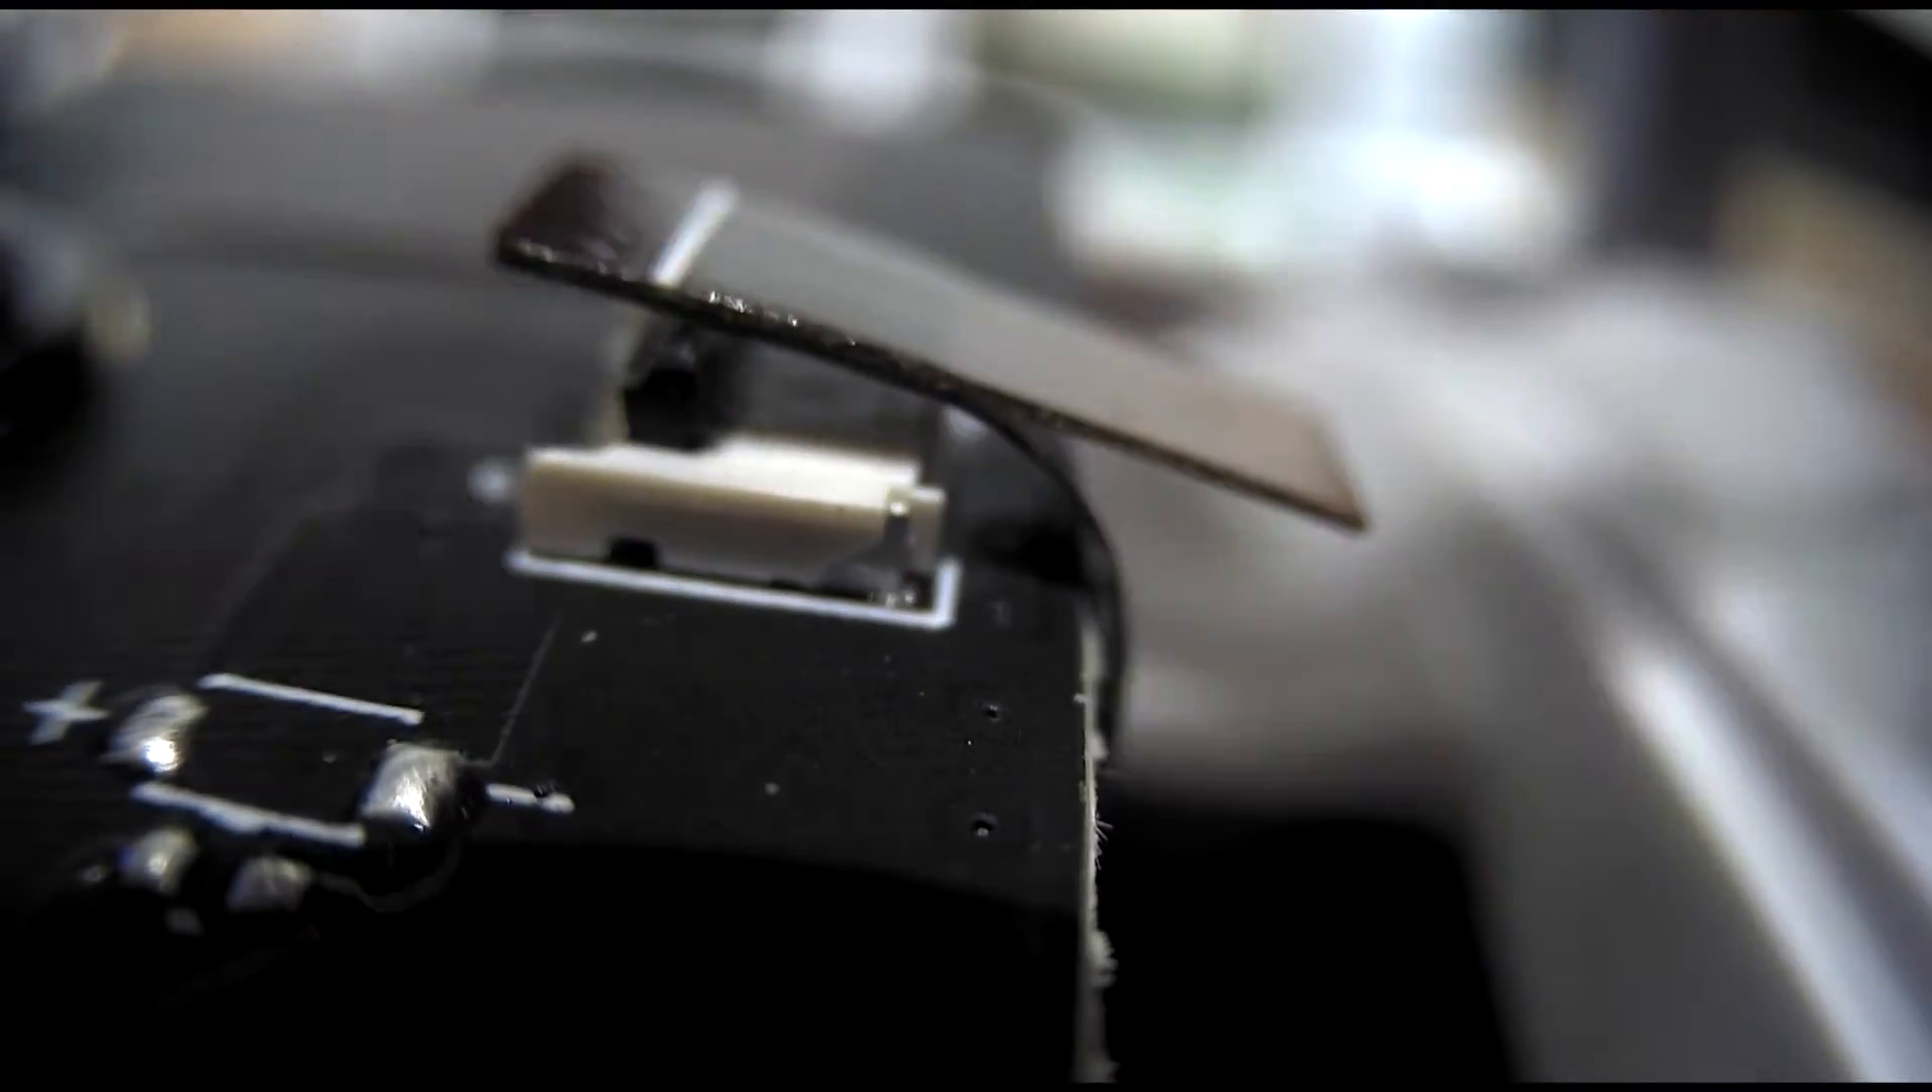Take it out with our finger and there we are that ribbon cable is now out of that connector.